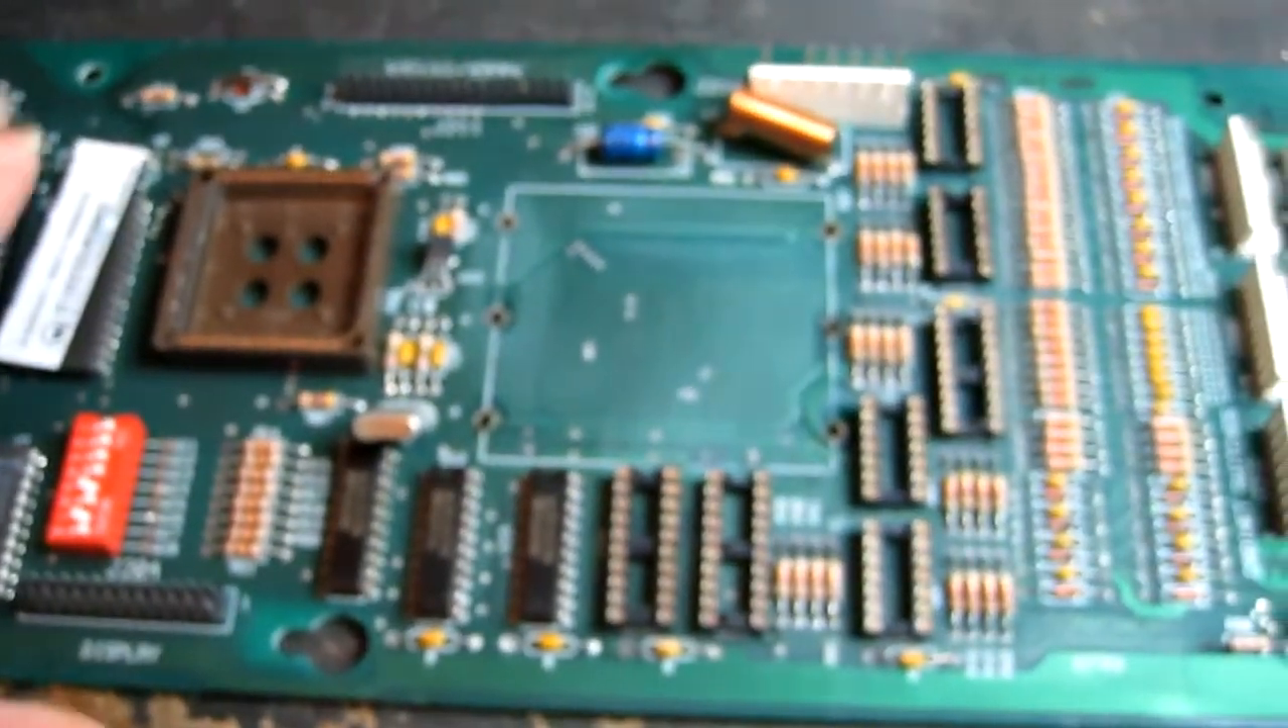I've taken out the ASIC chip just to make sure these pins are all clean in good condition.